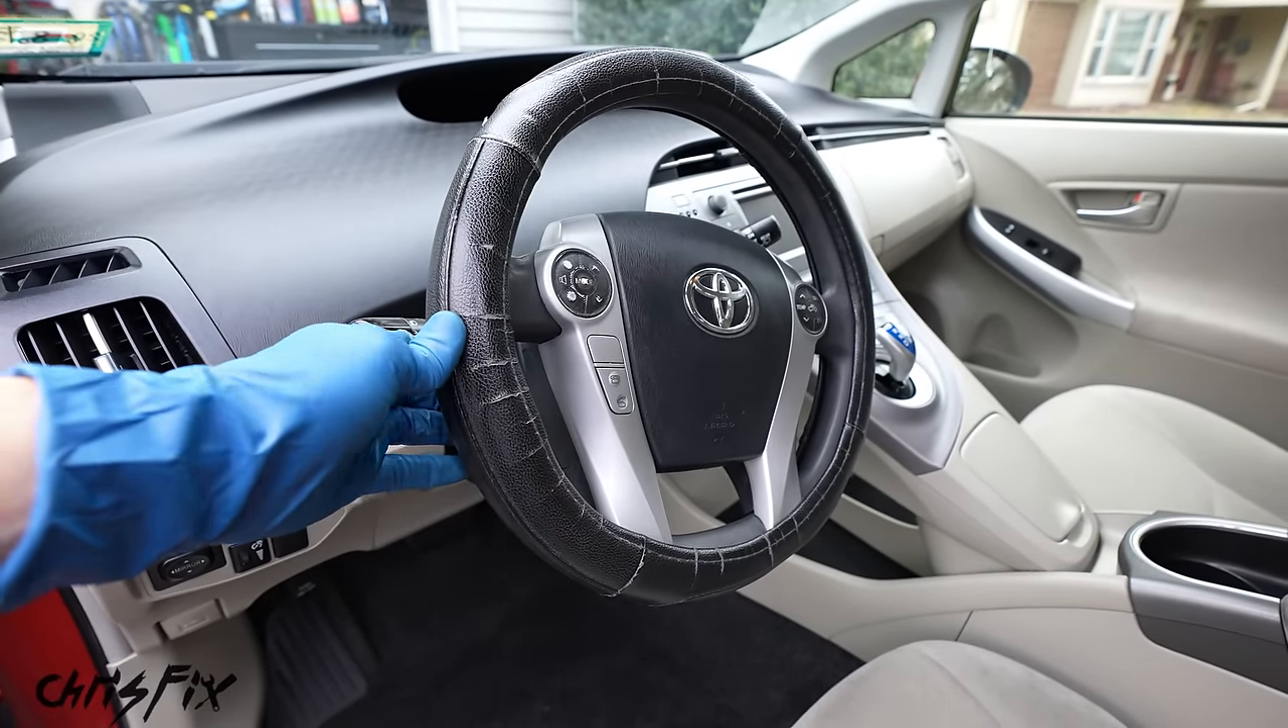And with that looking amazing there's not too much more we have to do with this interior except we need to get rid of this steering wheel cover.